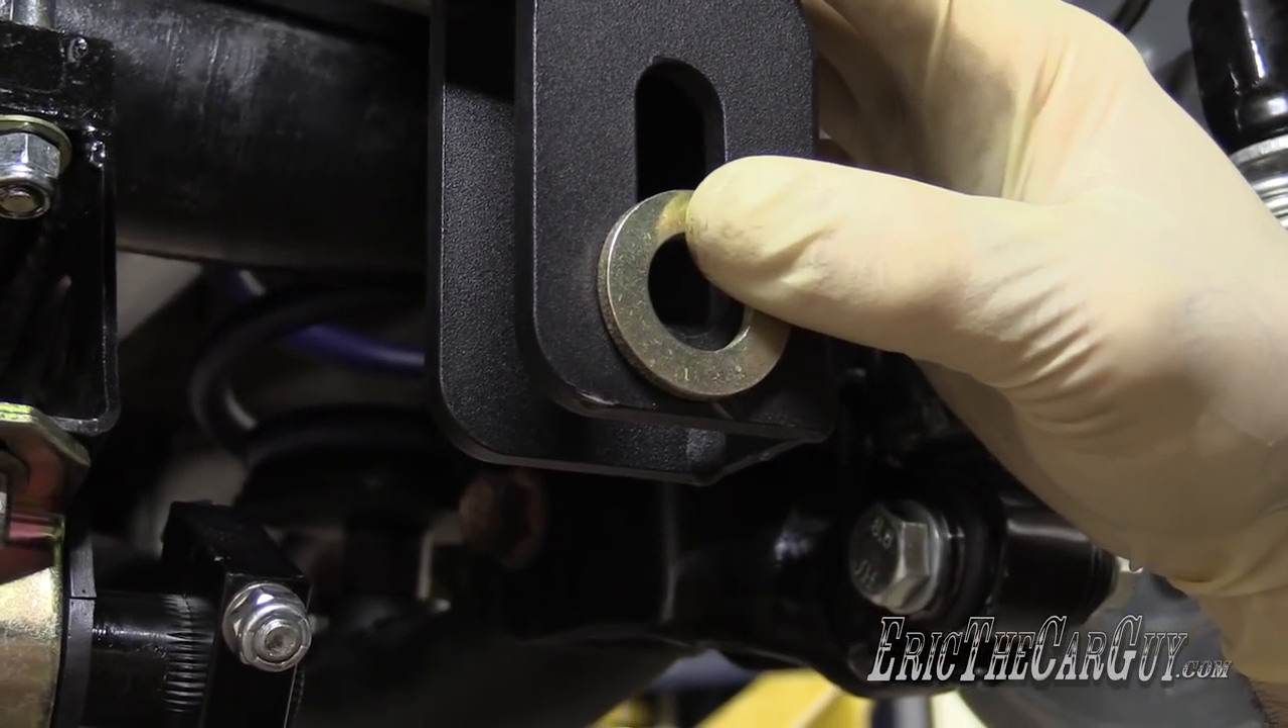But the washer will still be completely seated in here, so it won't be hanging over the edge is what I'm getting at.